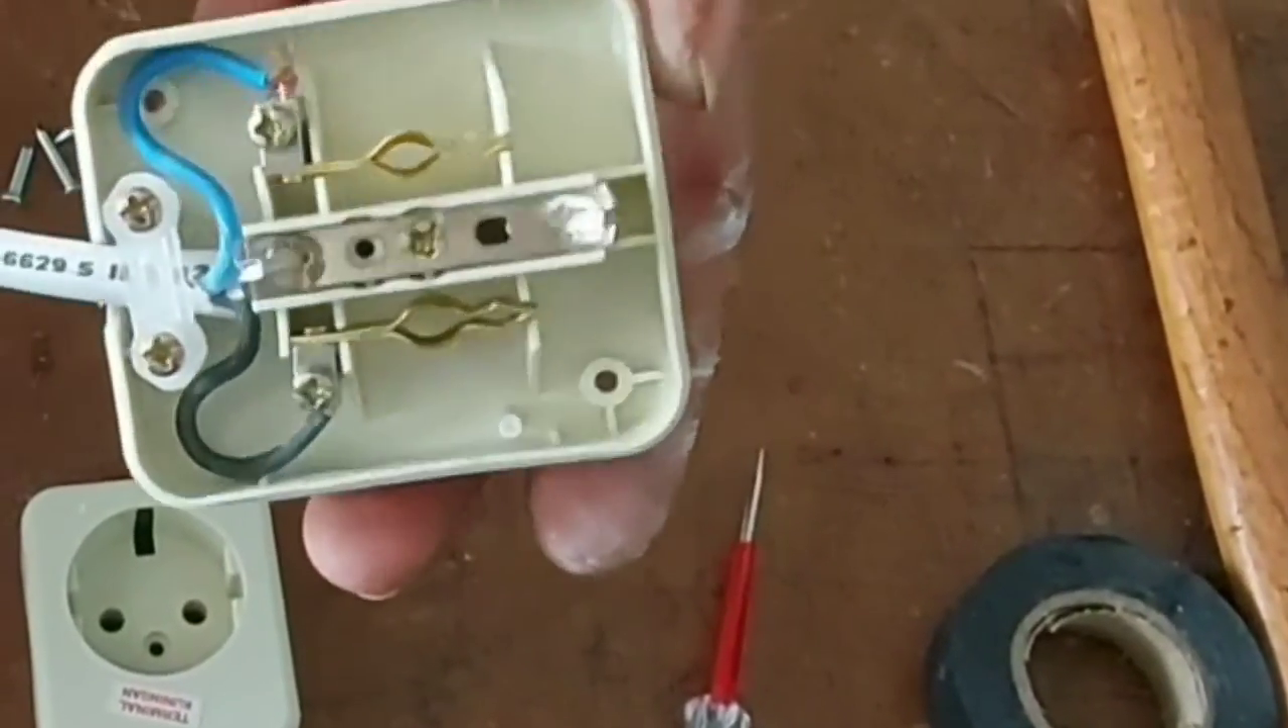Nah untuk penyambungan kabel sudah selesai.